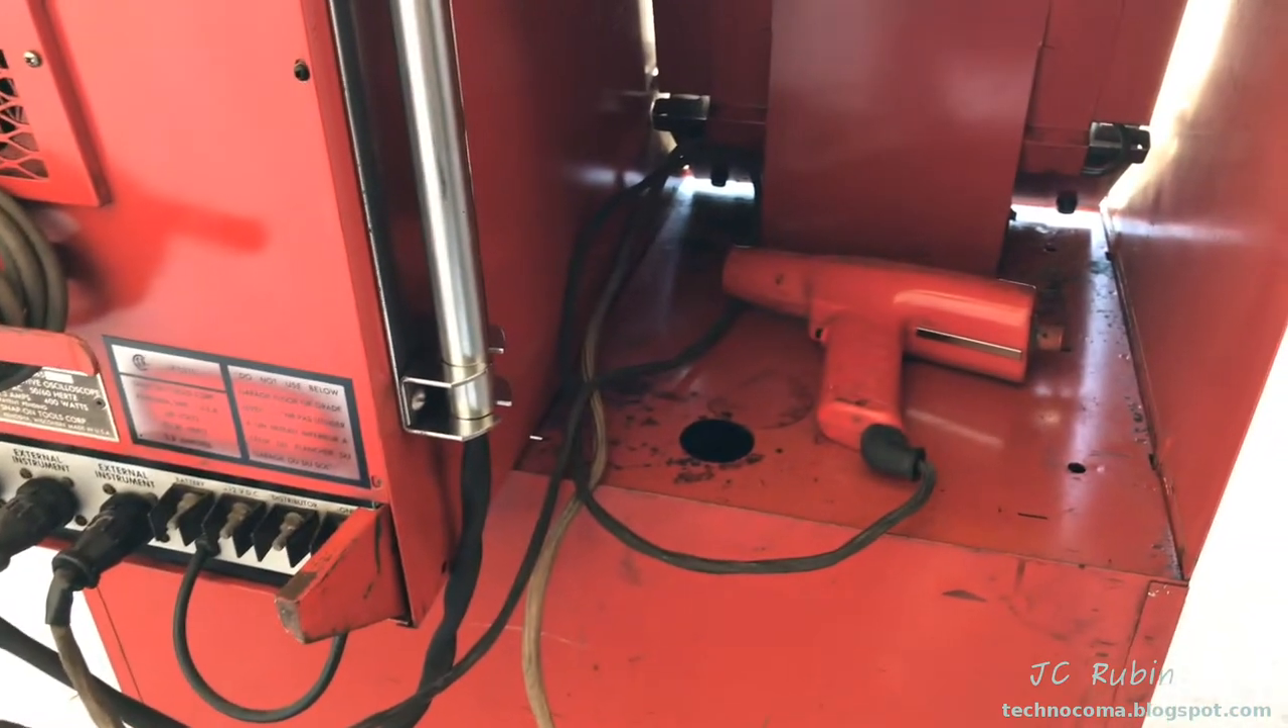I've also connected the timing gun in now that it's been cleaned up. And installed it on location in the back of the cart here where it sits.